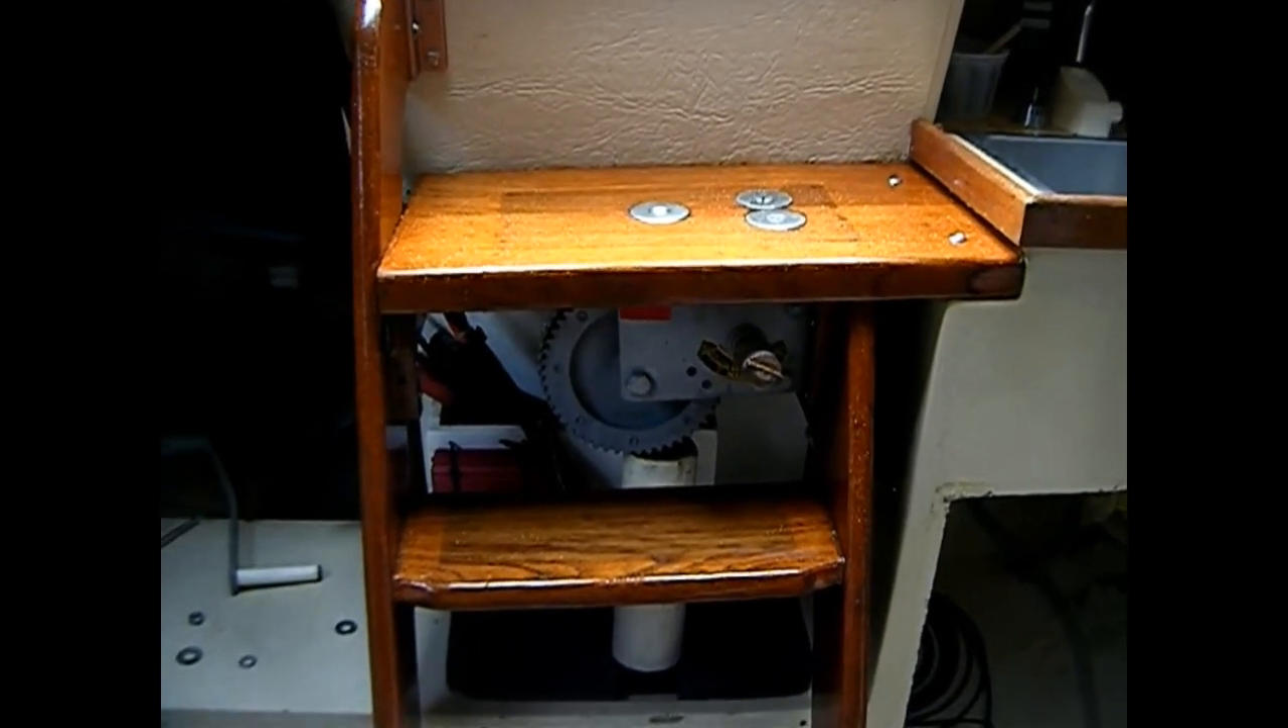The stairs are back in position with all the fasteners in.